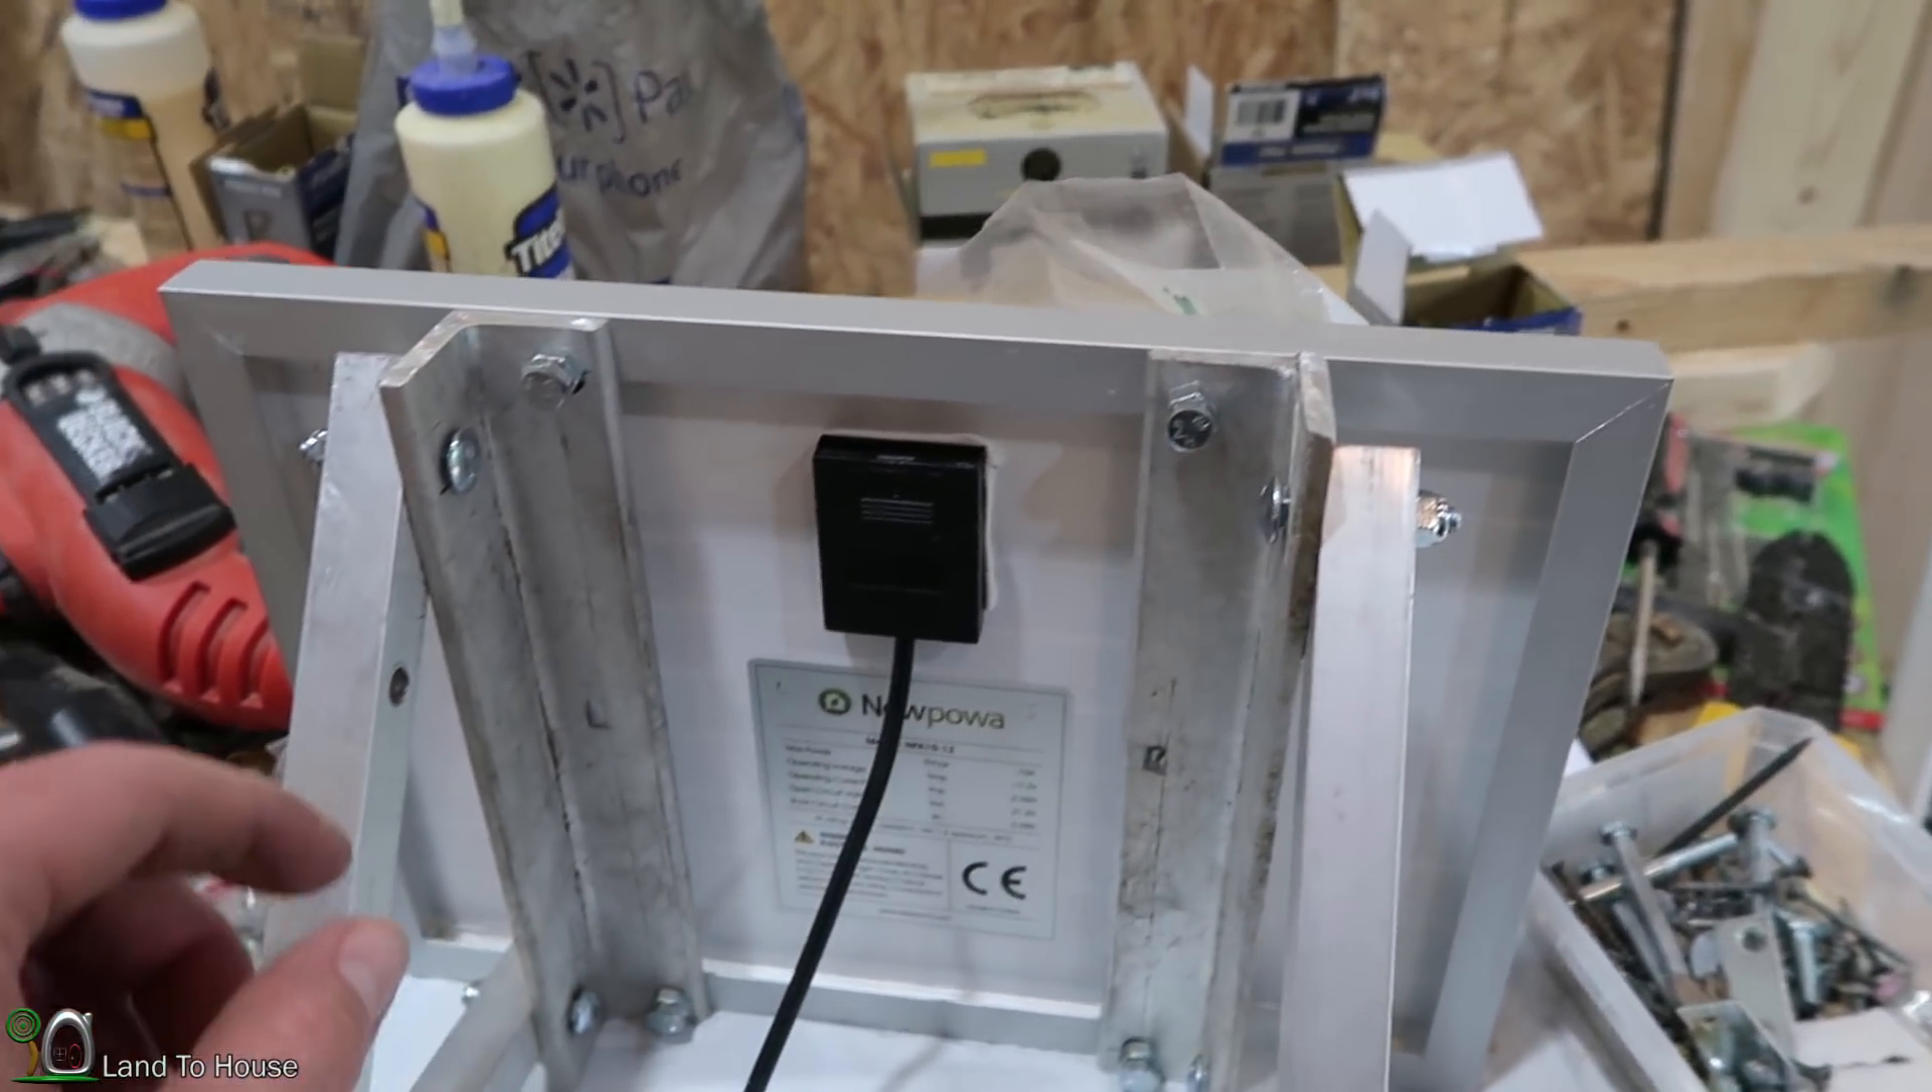I cut down those two big L pieces of aluminum and mounted that to the panel itself. And I was able to tap that threaded hole or that hole with the threads.